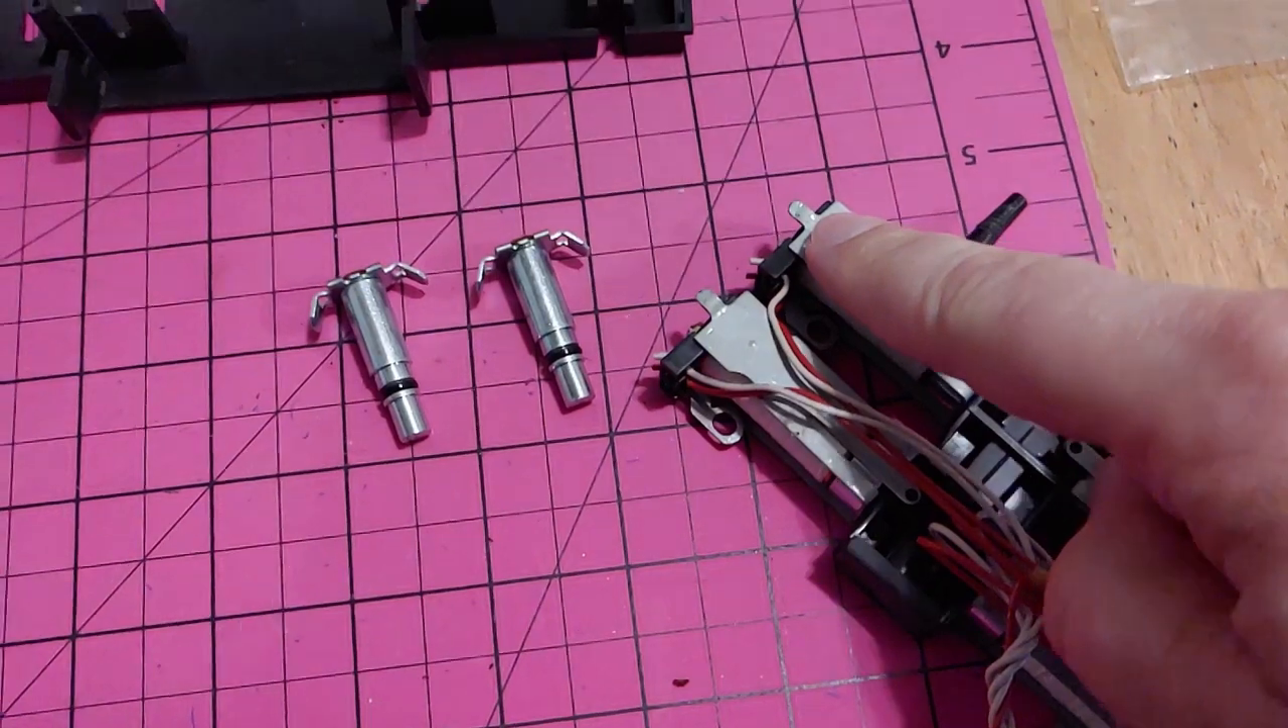So here are two of the four solenoids removed.